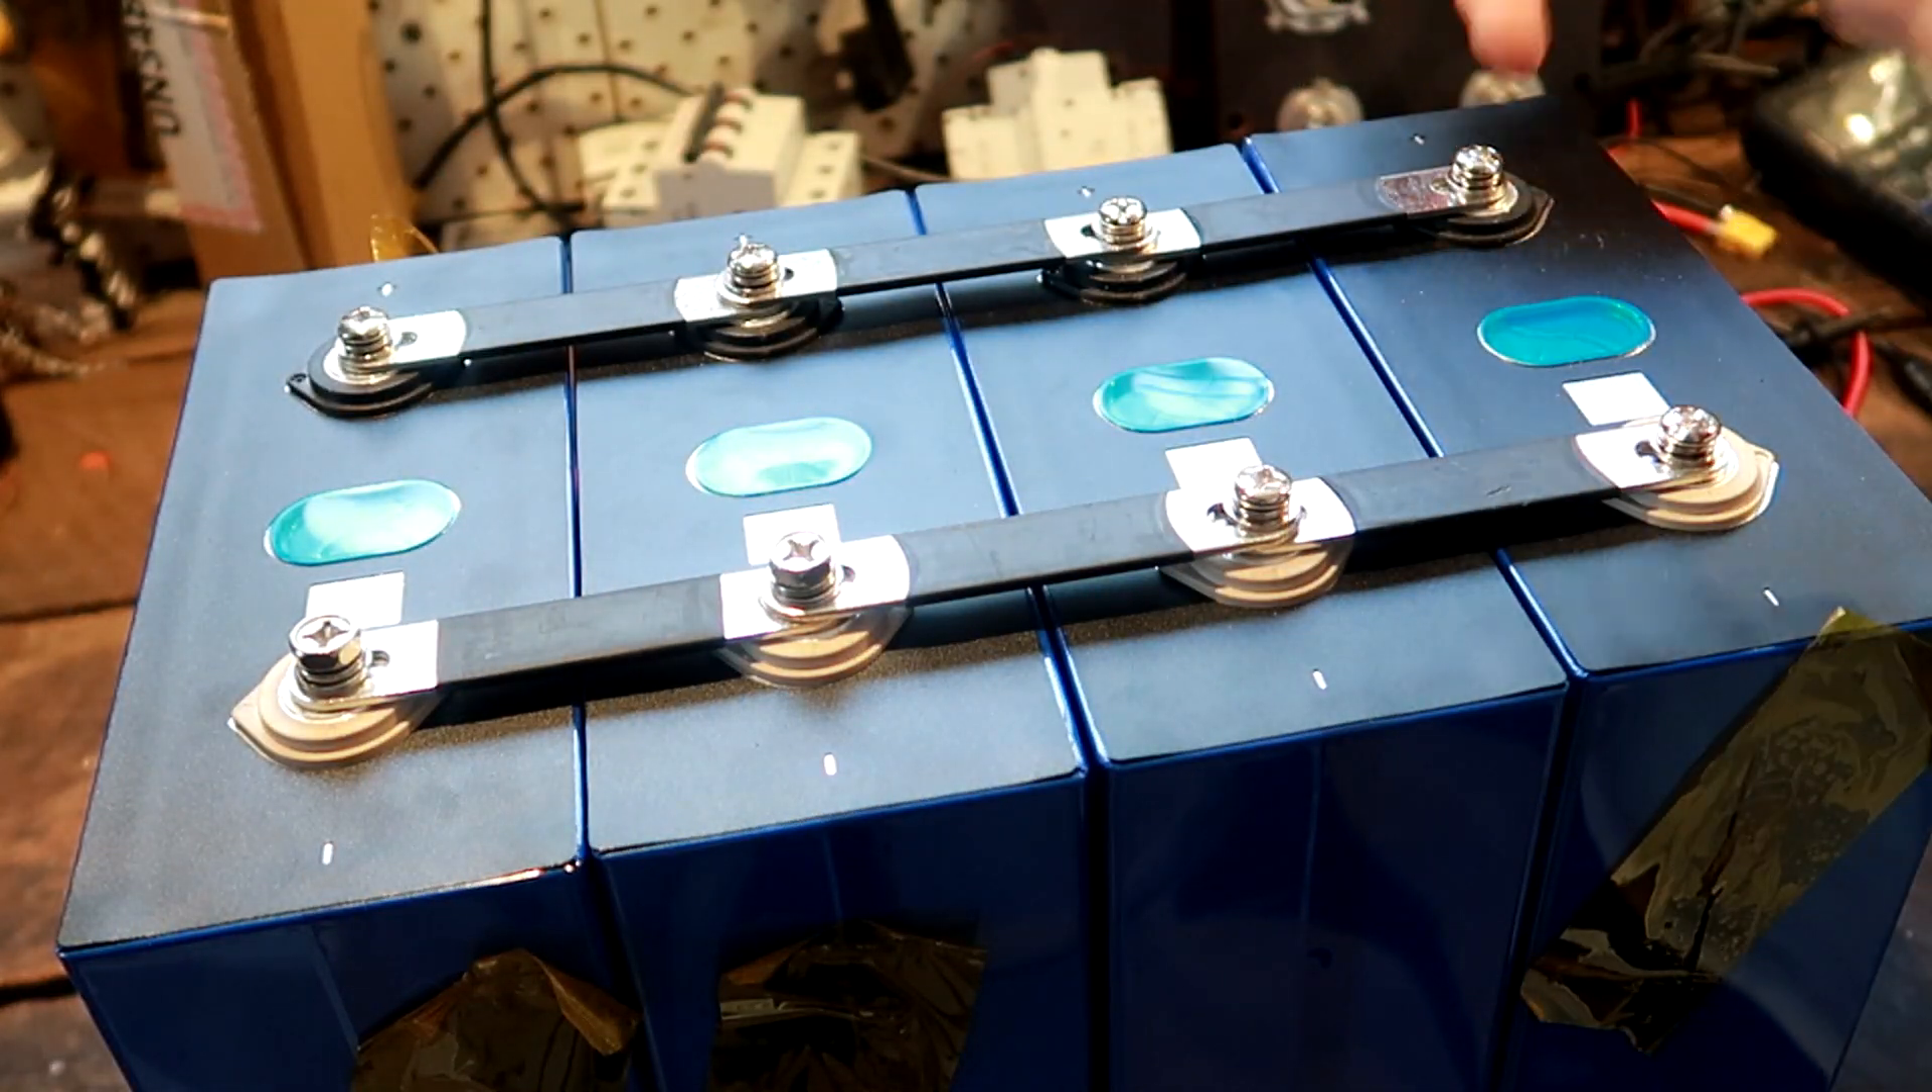All right and we are now done. Now the whole pack of four battery cells is in balance mode. That means we've connected all the negatives and all the positives together and let the battery sit for at least overnight better one day.